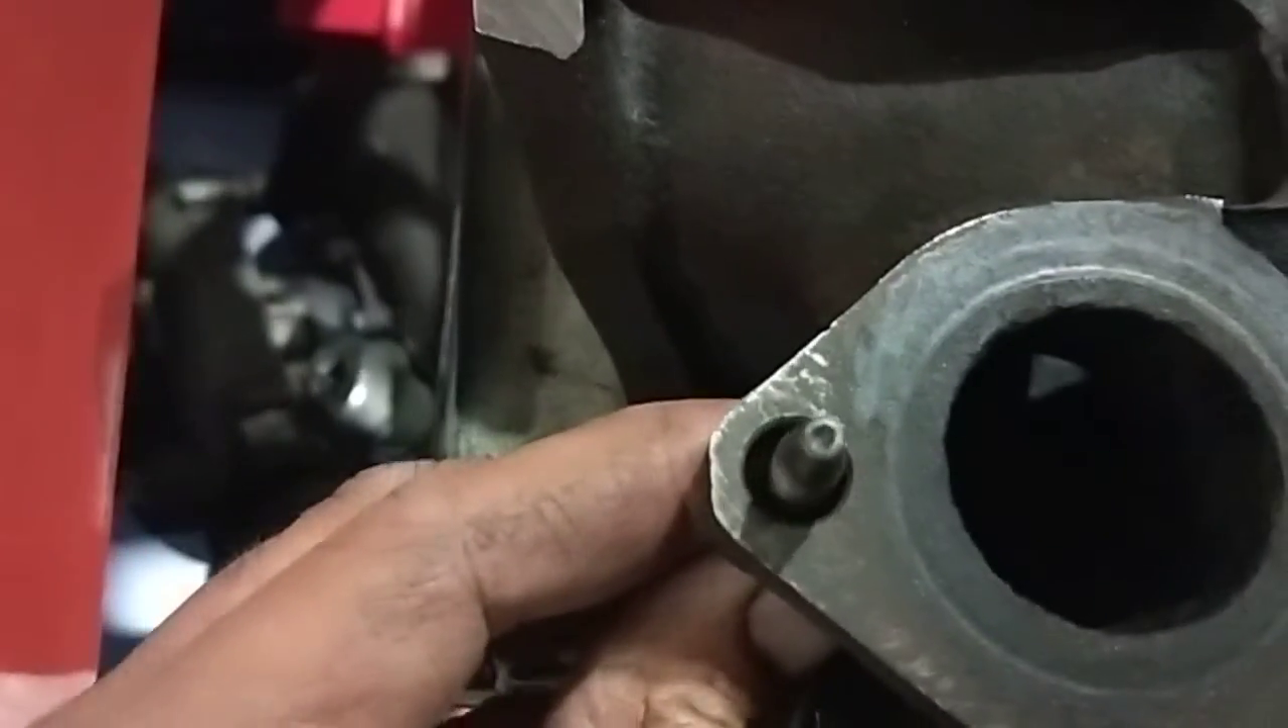This is the stud that holds the manifold on look how big the hole is look it's so loose.